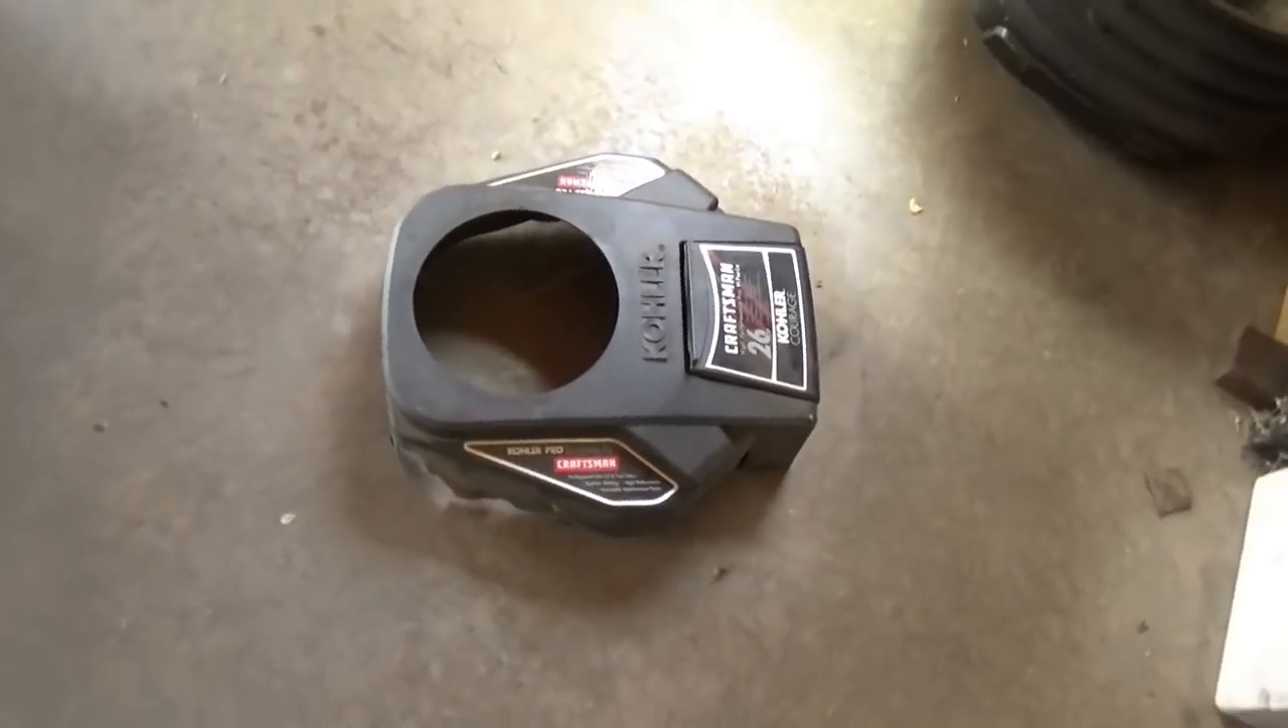All right, so I popped off the engine cover, took one minute, just a few screws around there.